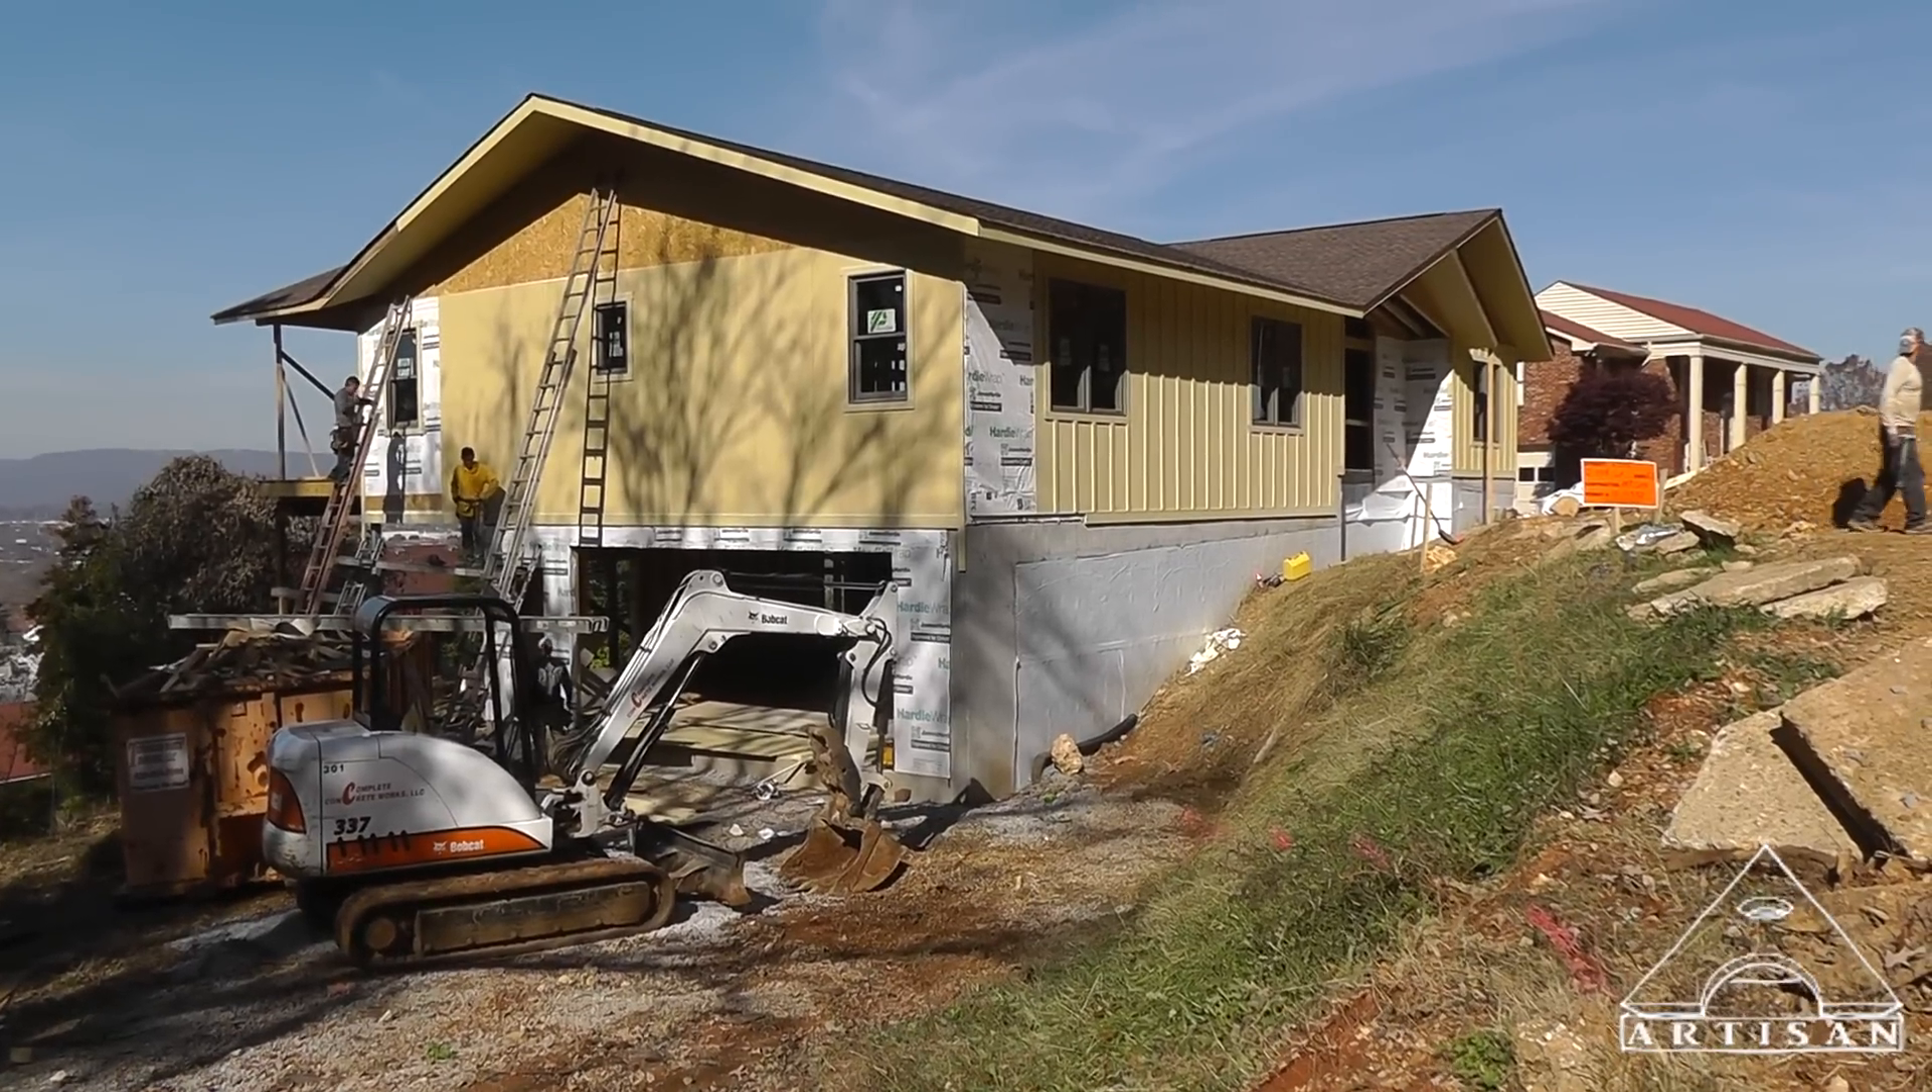Got our roofing. Got most of our windows in.